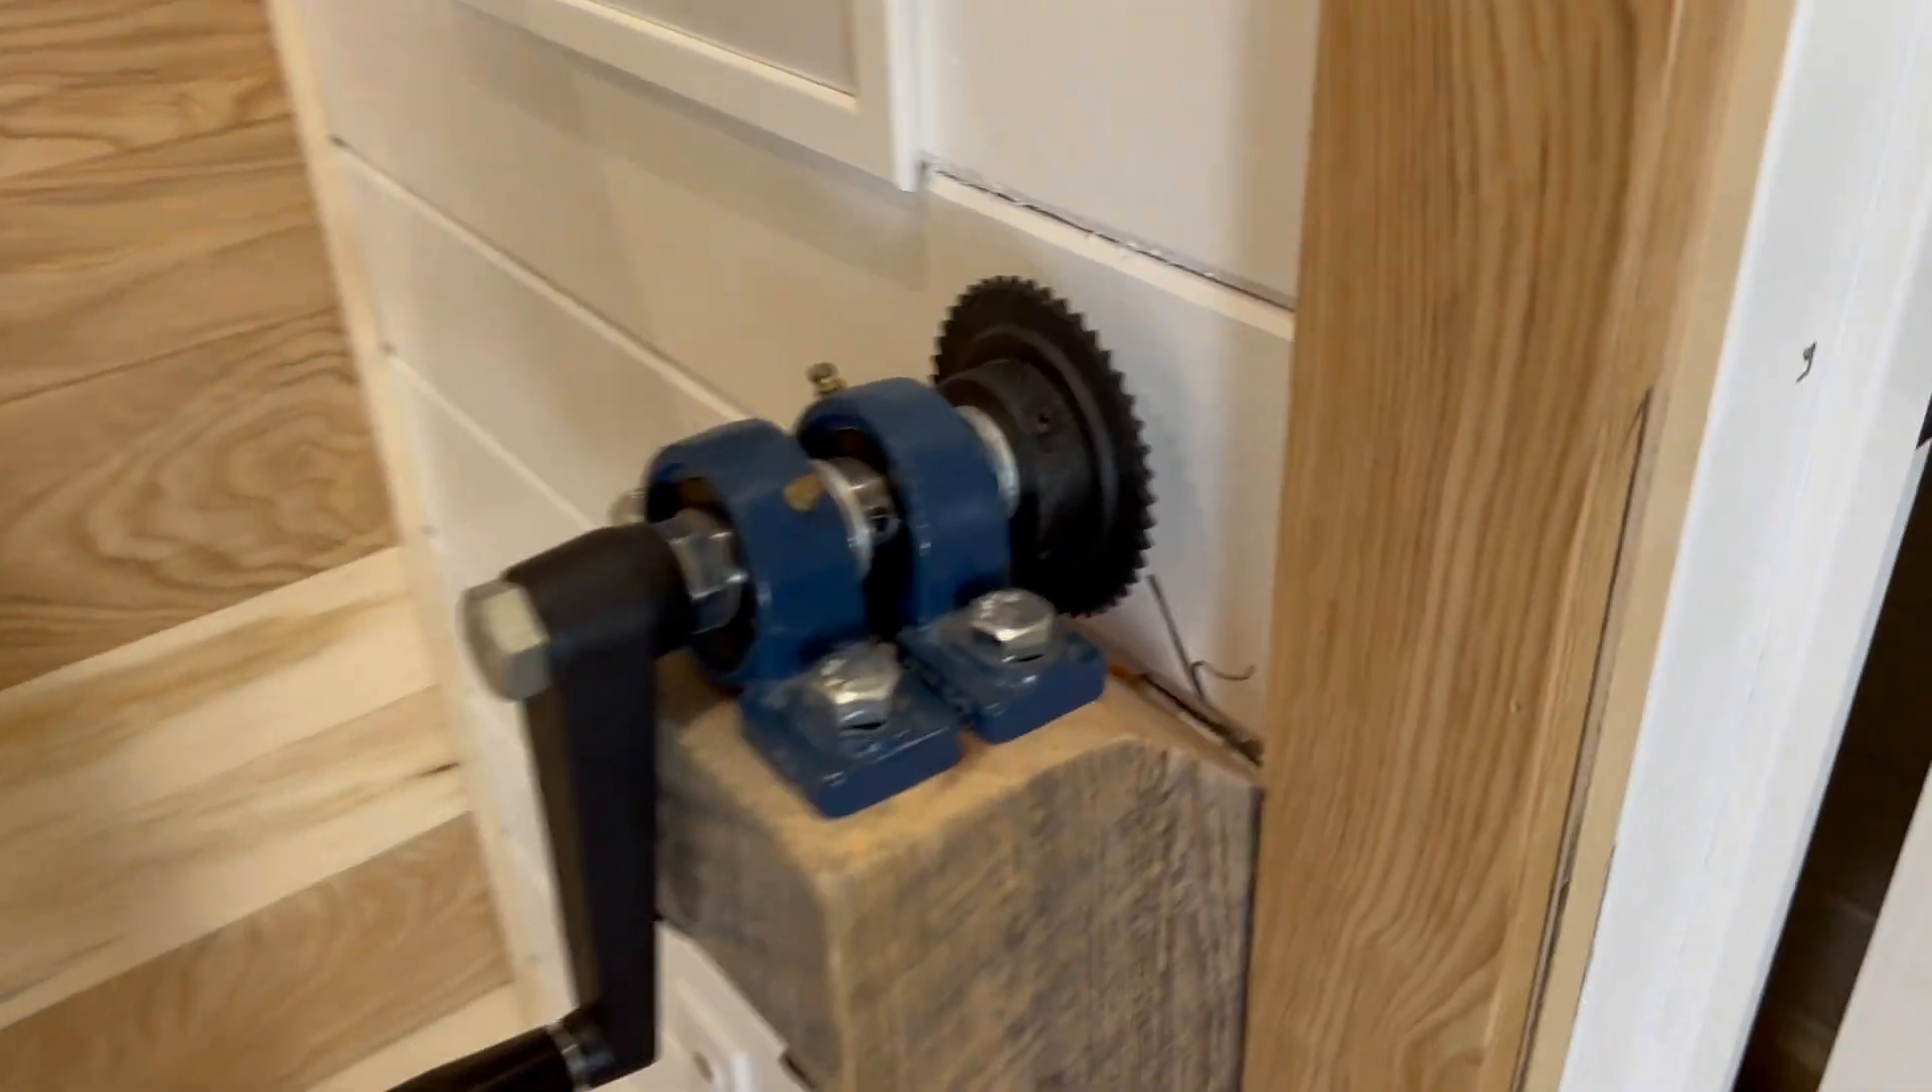And then of course we already got the handle crank on here.